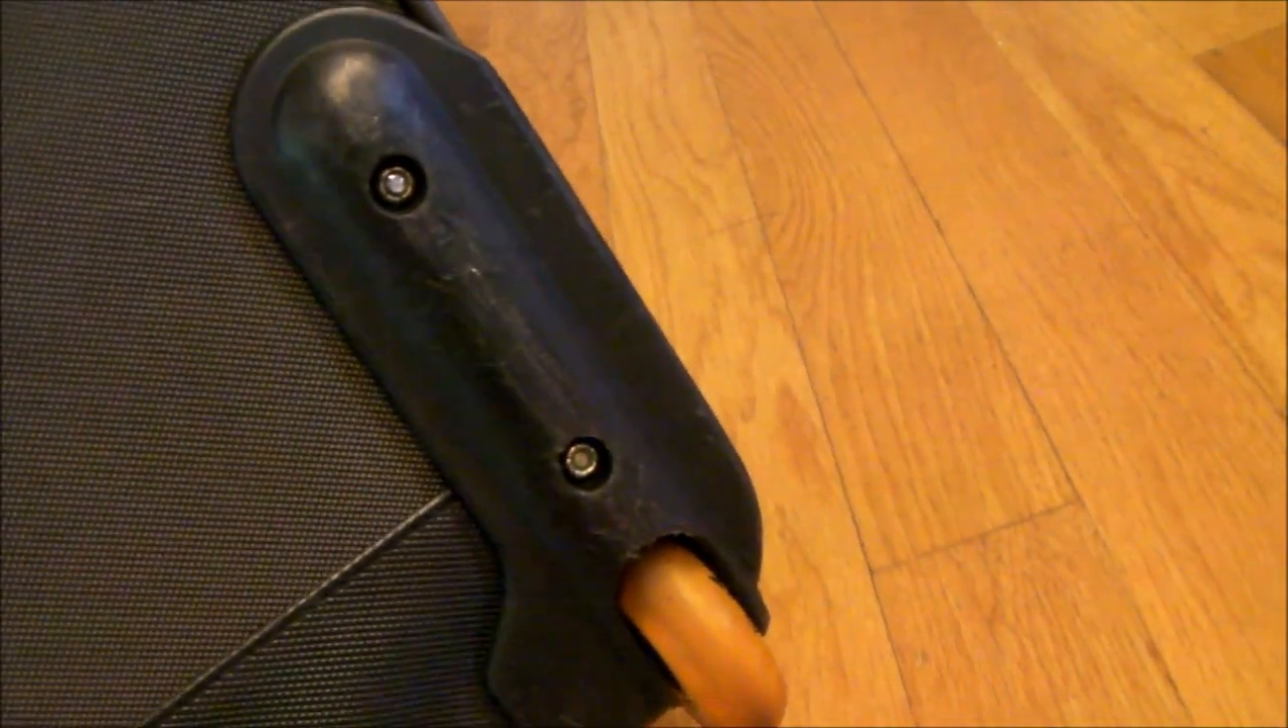Just ended up using screws and nuts instead of rivets to put these plastic pieces back on.